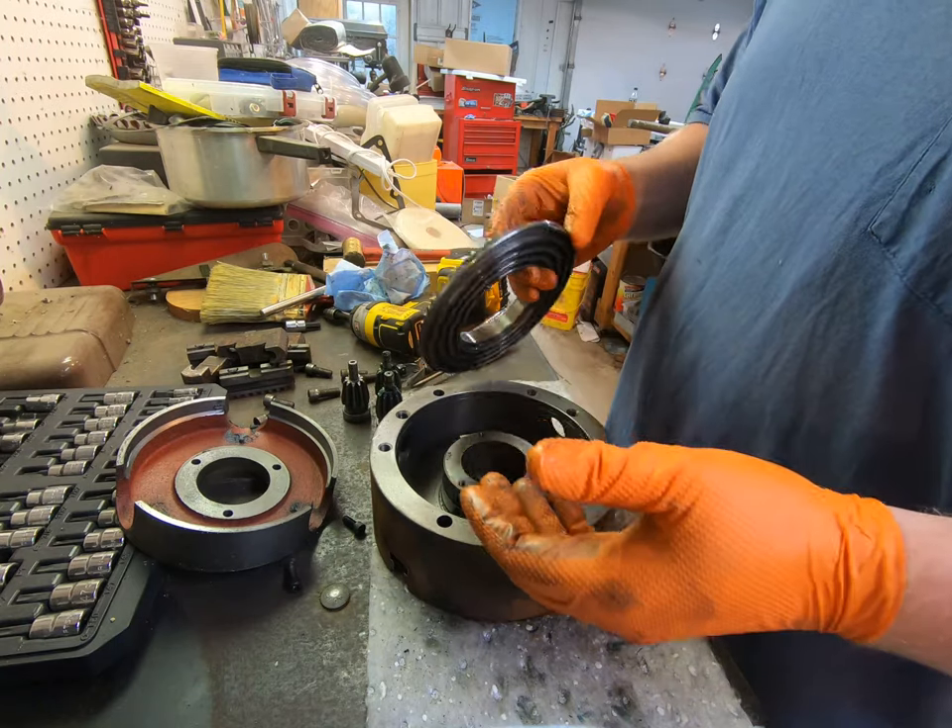Now, we have a disassembled chuck.